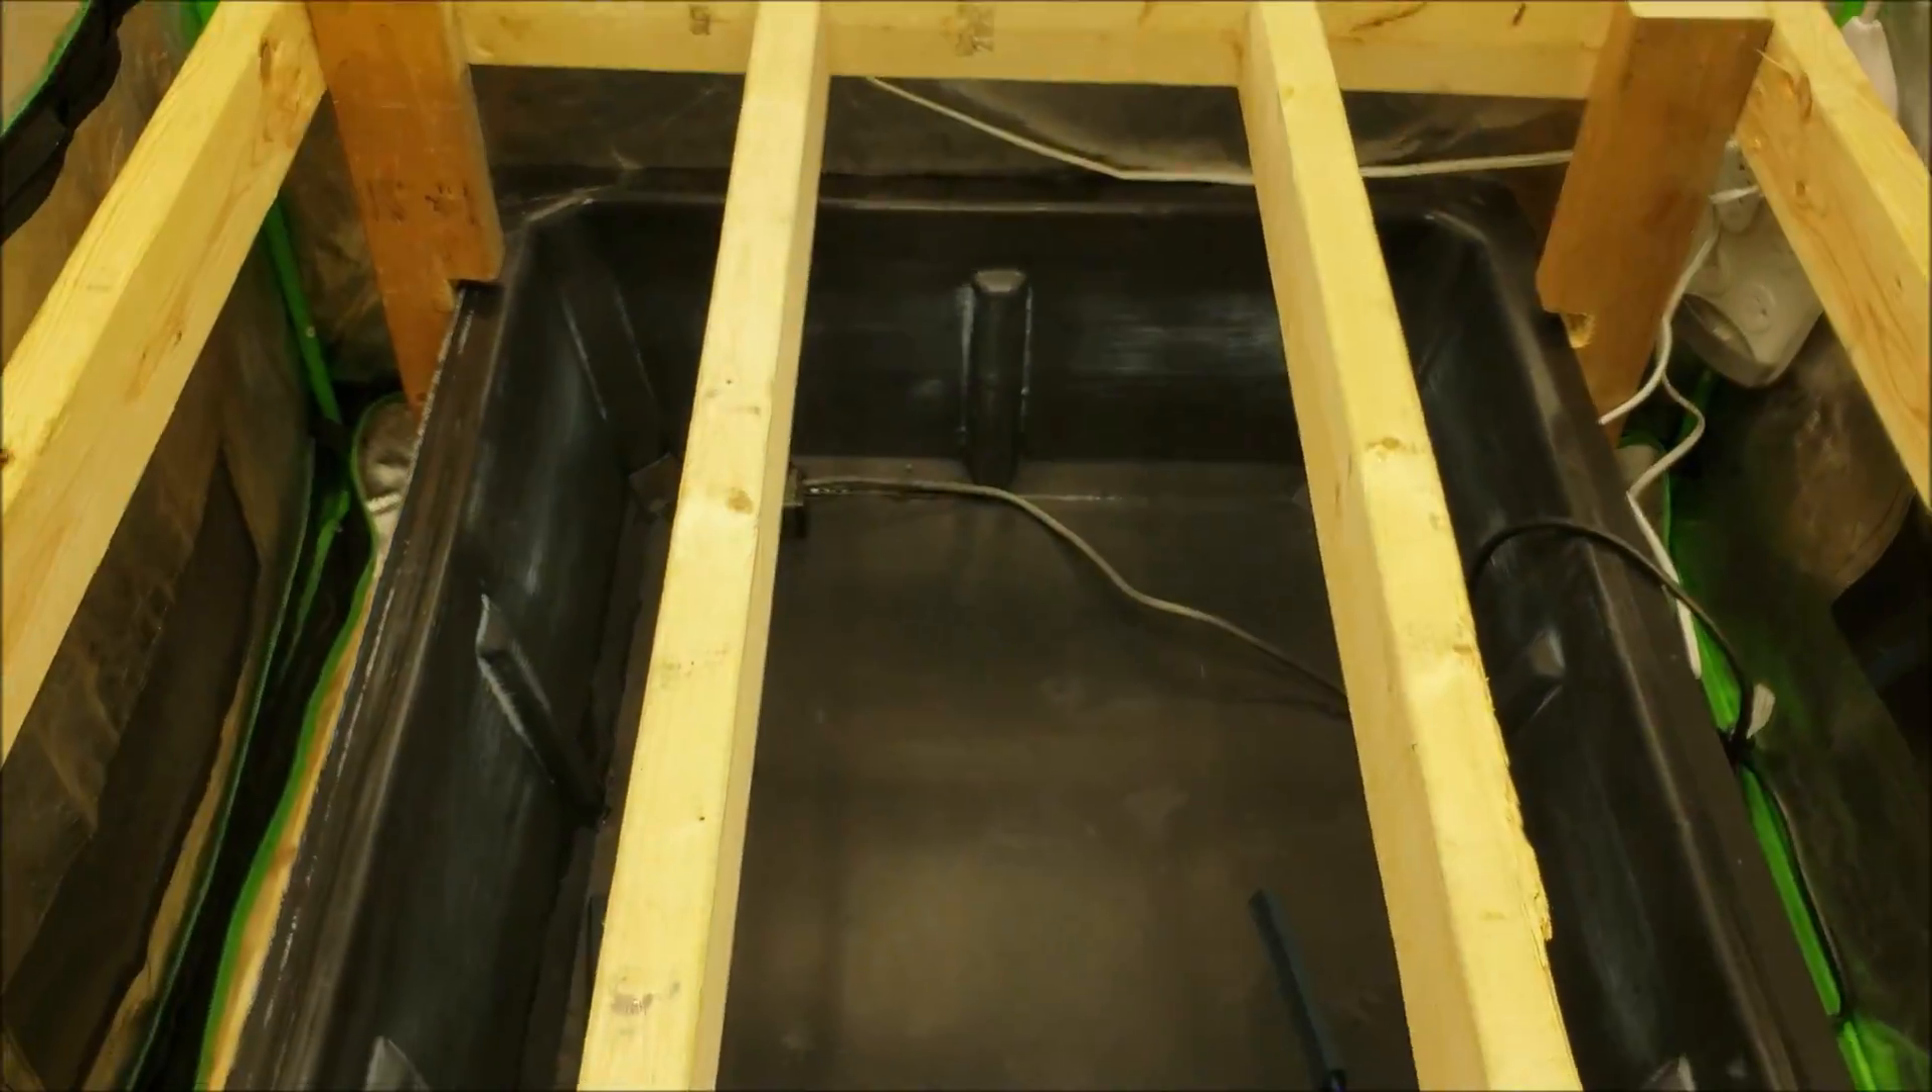I didn't put the flood table in yet.